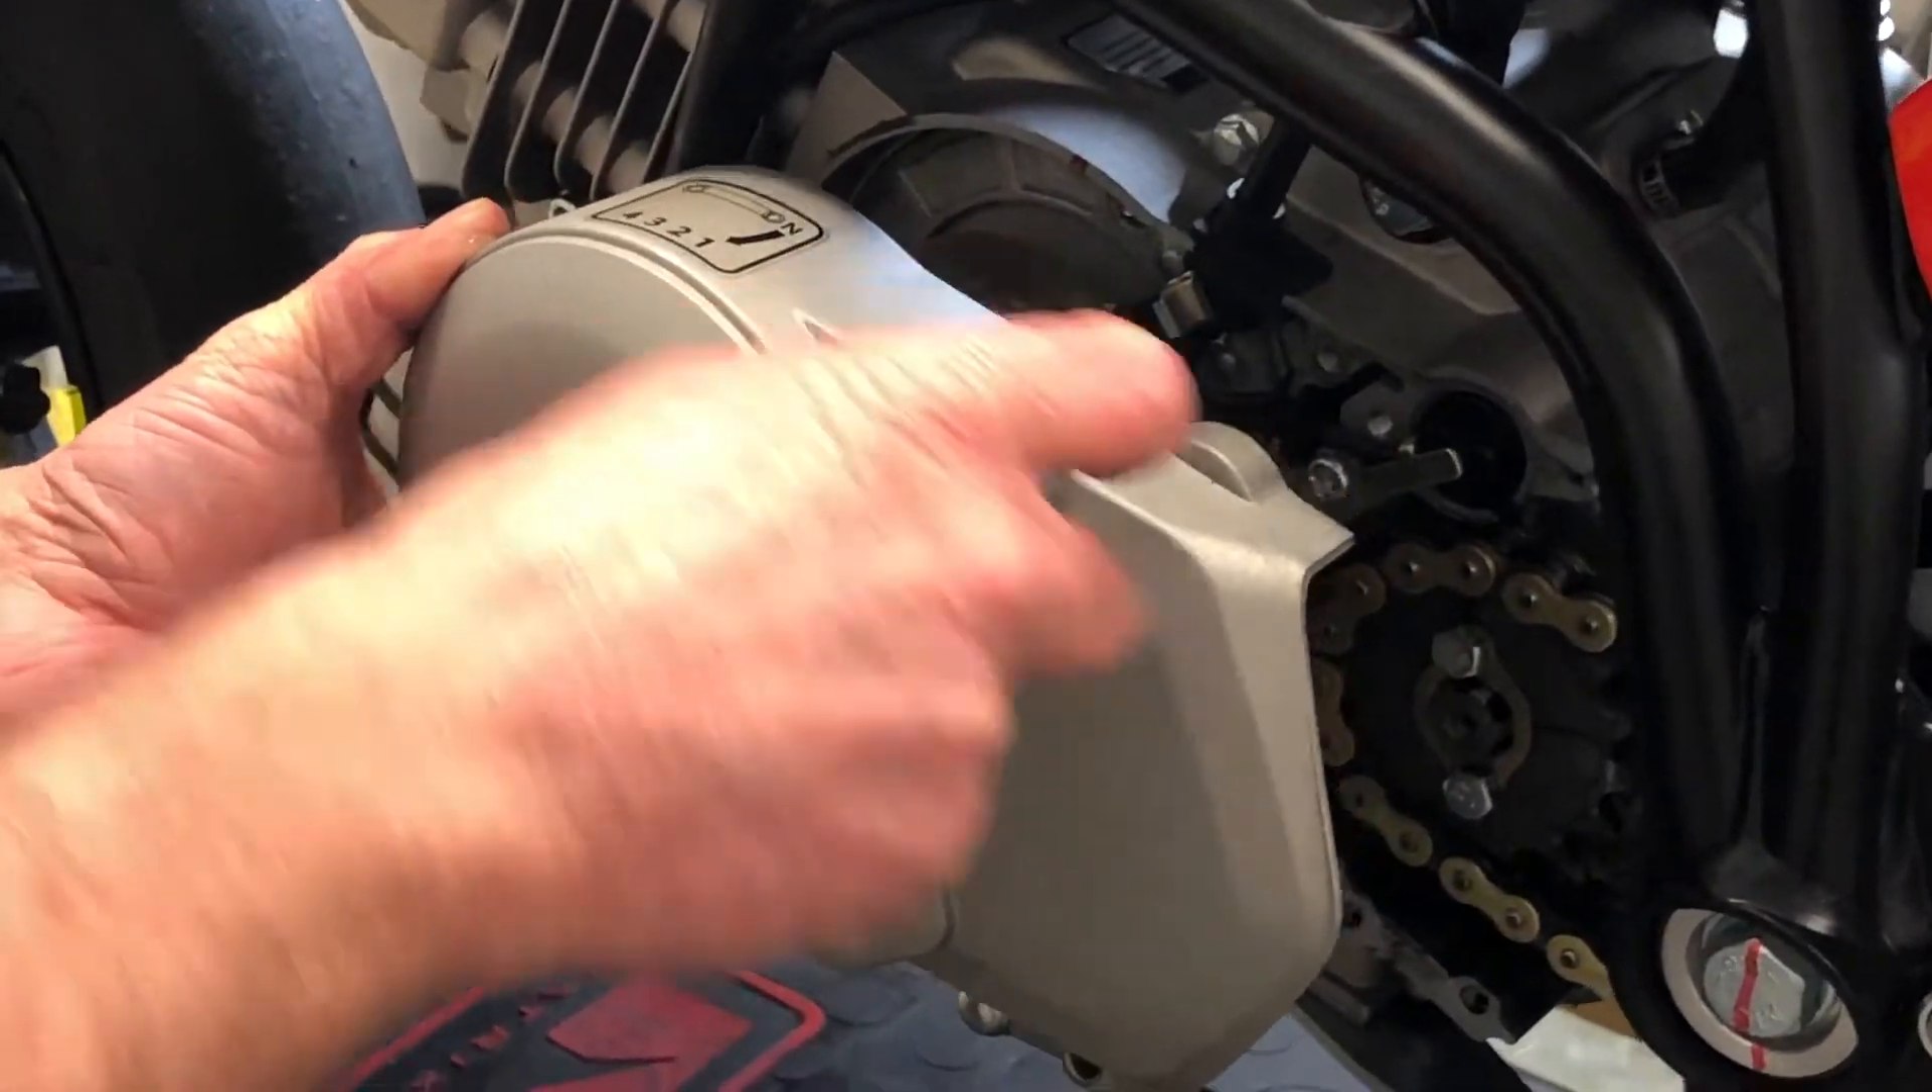So there's the side cover off.